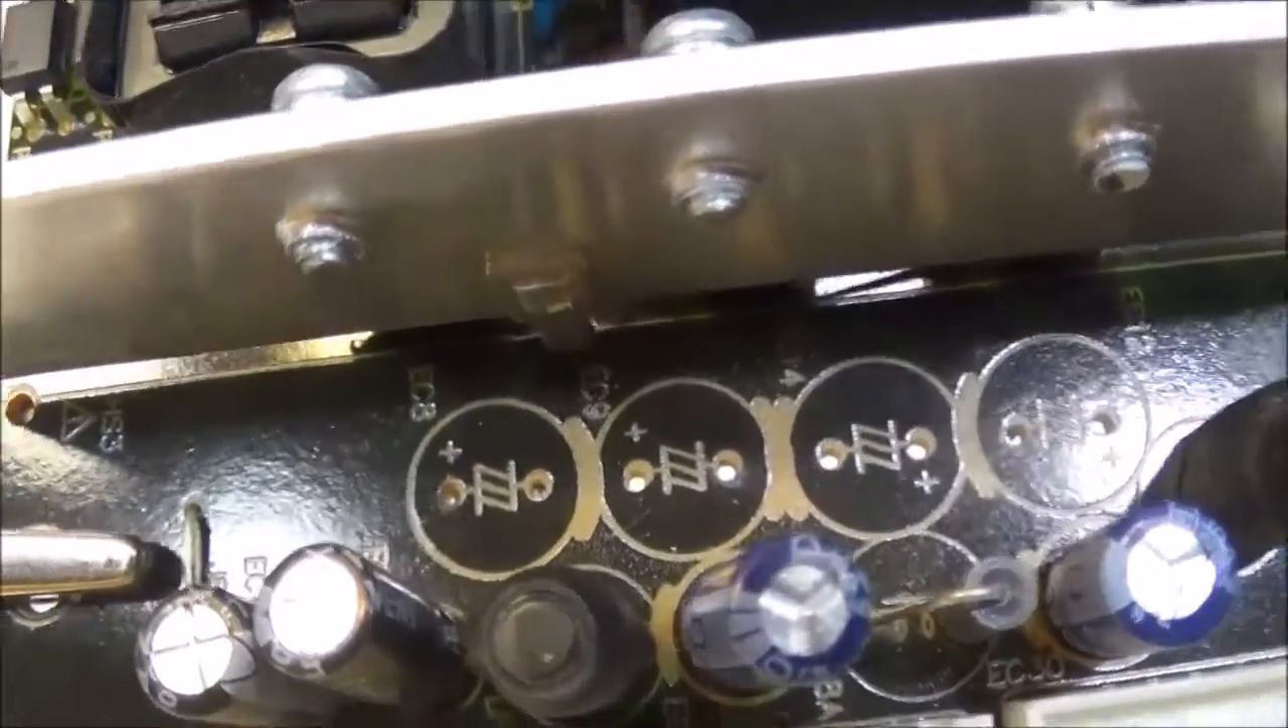There you'll see the four removed capacitors.